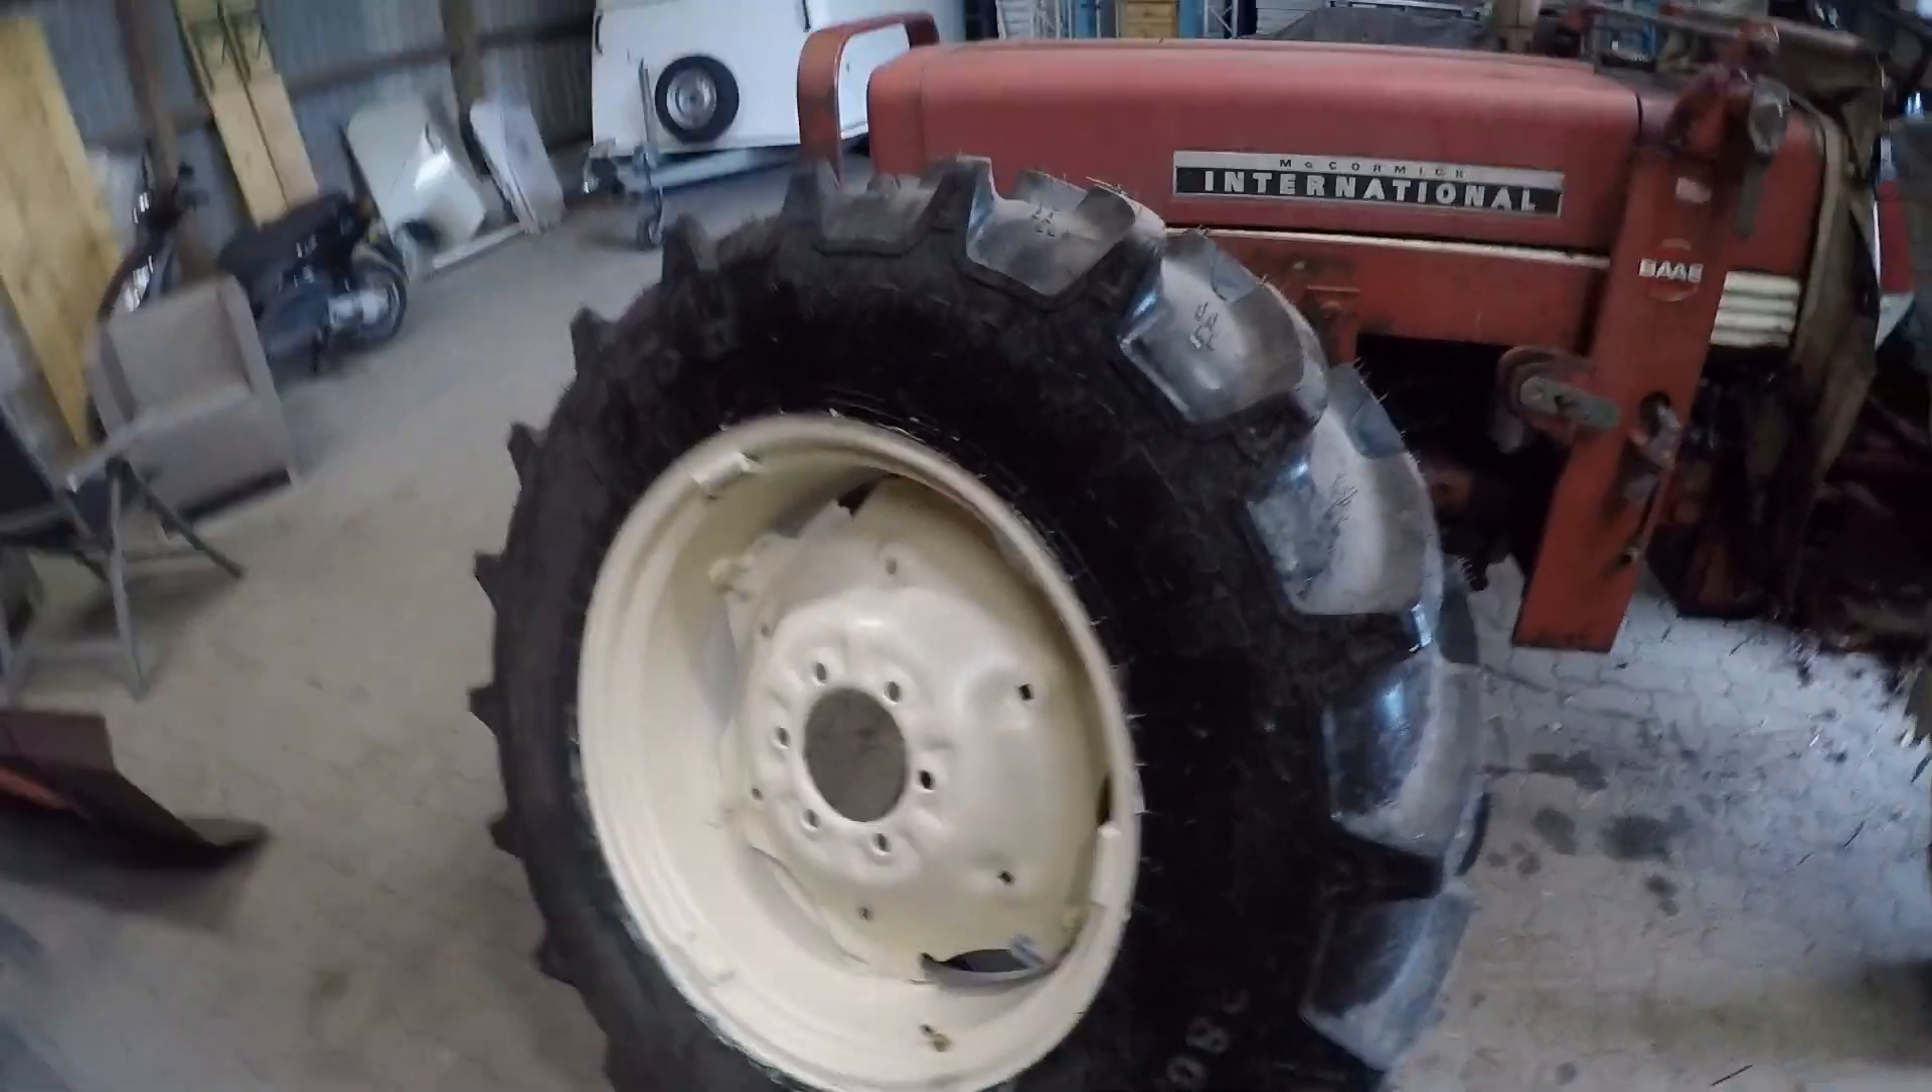Und ja, die Reifen sind jetzt drauf.